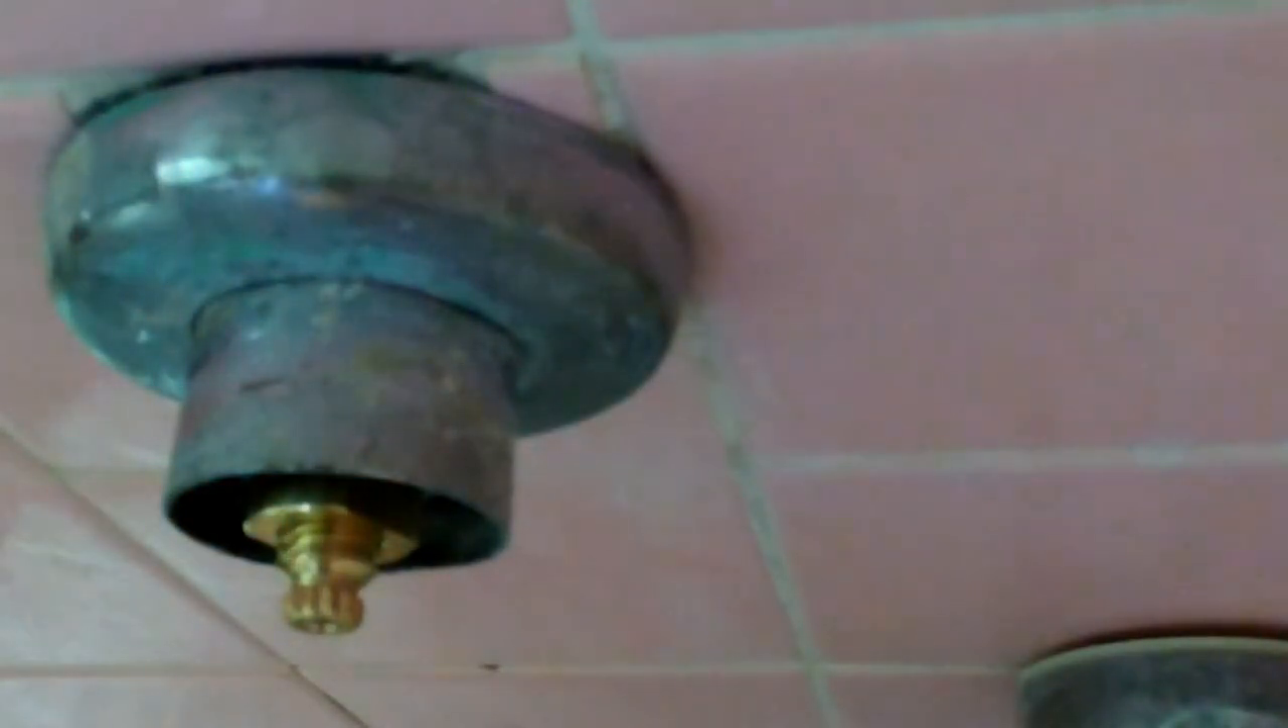We have the new valve installed.